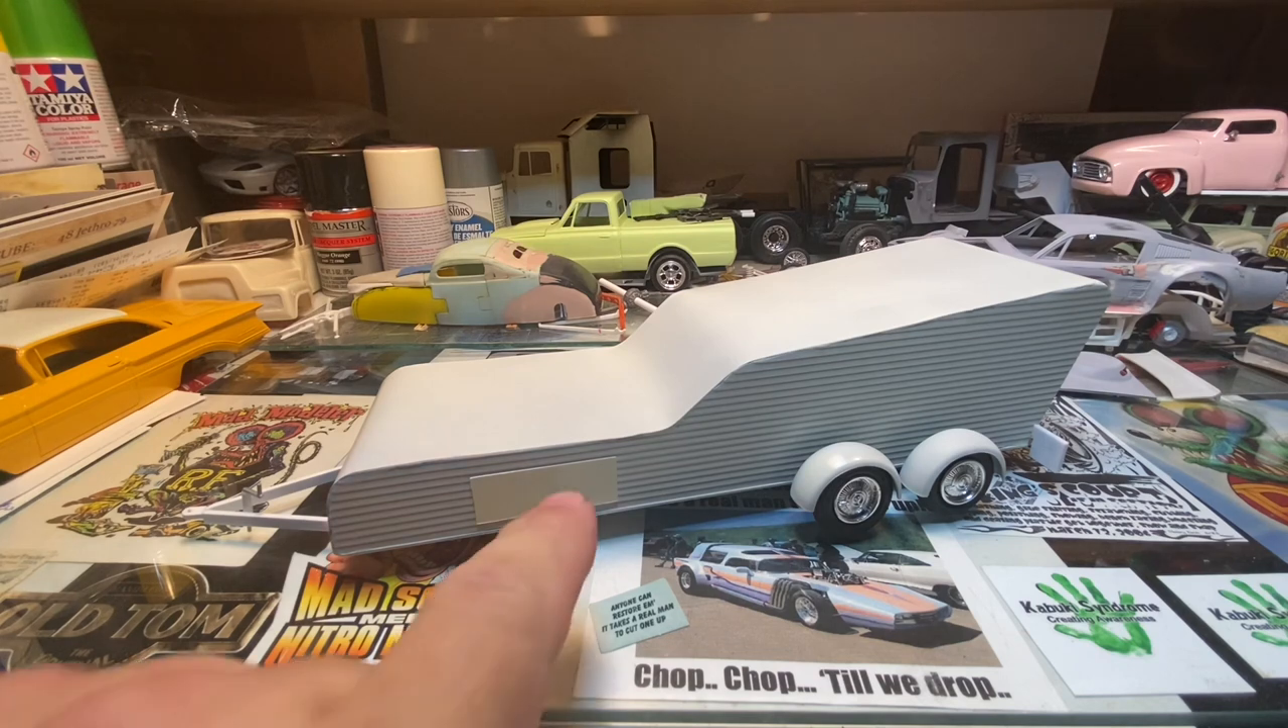The trailer is done got axles and wheels and everything on it.